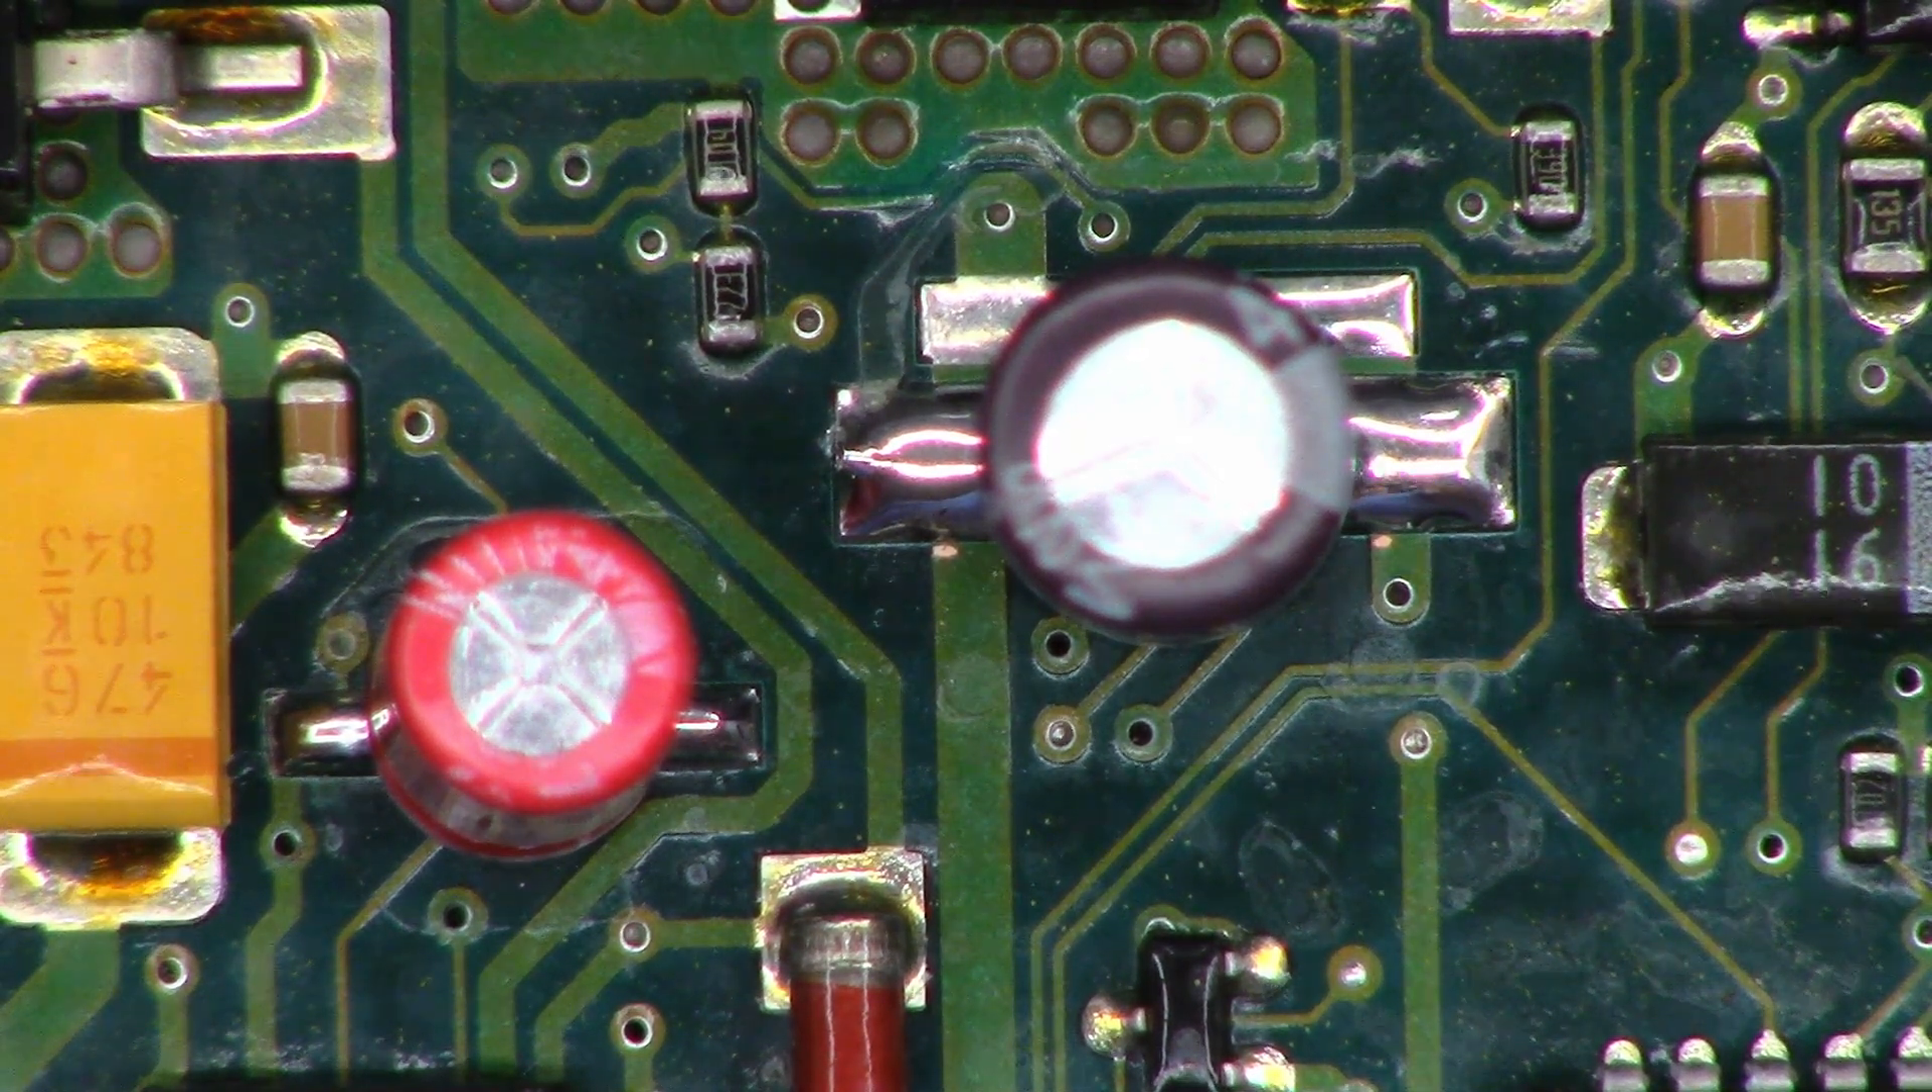Okay new caps are installed solder looks excellent.